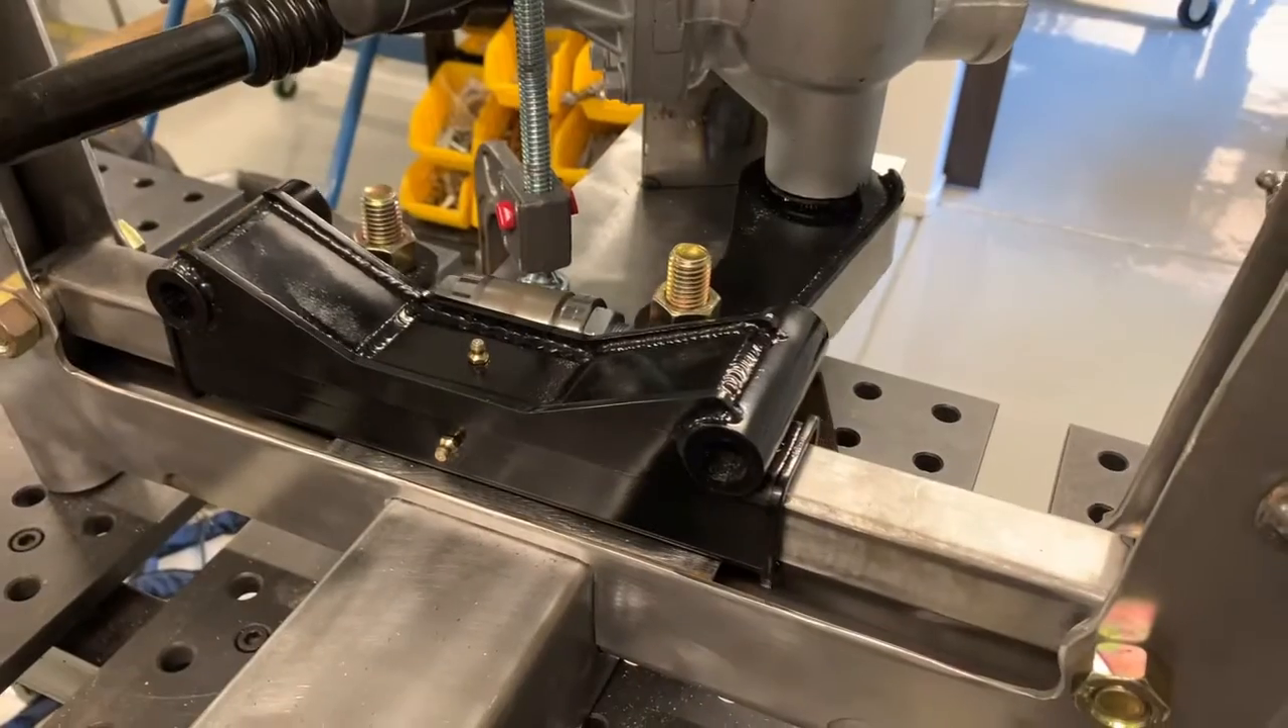You can see i already got the suspension mount uh on there good to go.